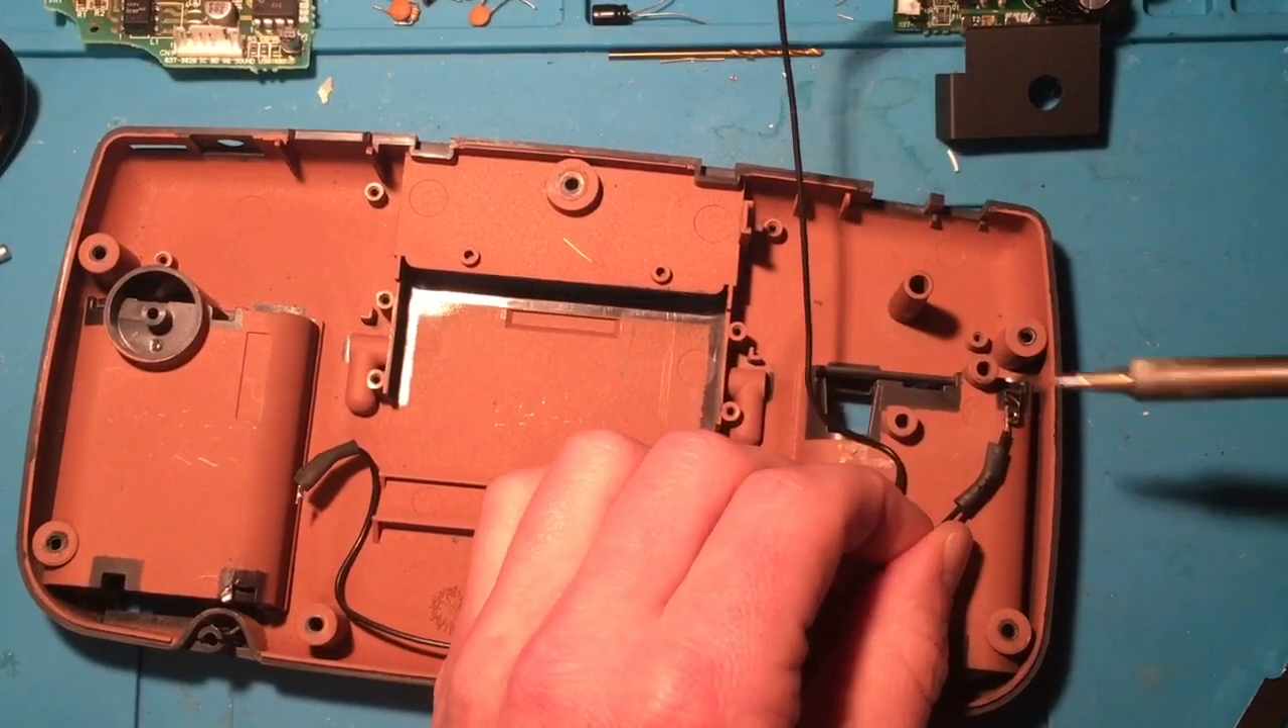So all the boards are out last bit is getting these other wires out.